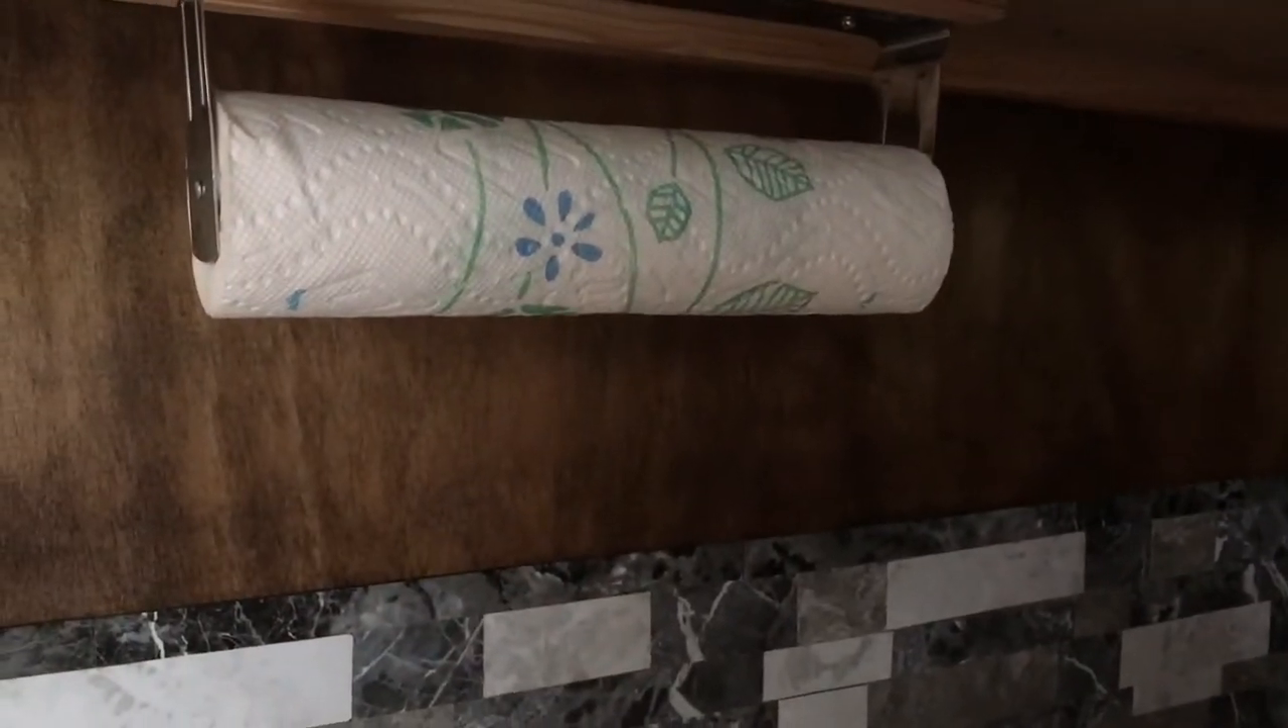I've got my paper towel dispenser all hooked in too.